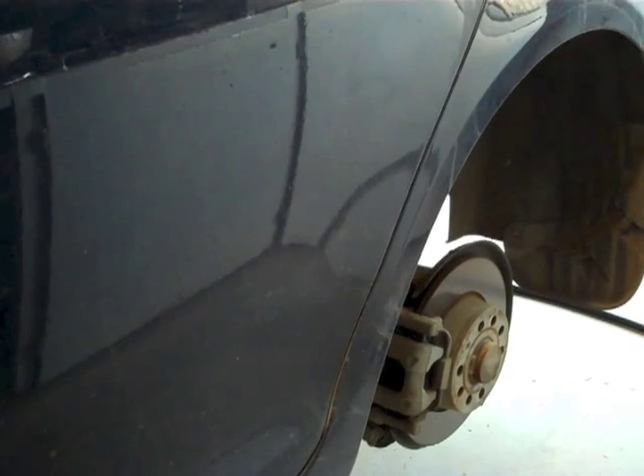I've removed the rear wheels and inside those rear wheel wells there's a sort of a, I don't know, sort of a rubber mat I suppose that's the inner fender or inner wheel well.